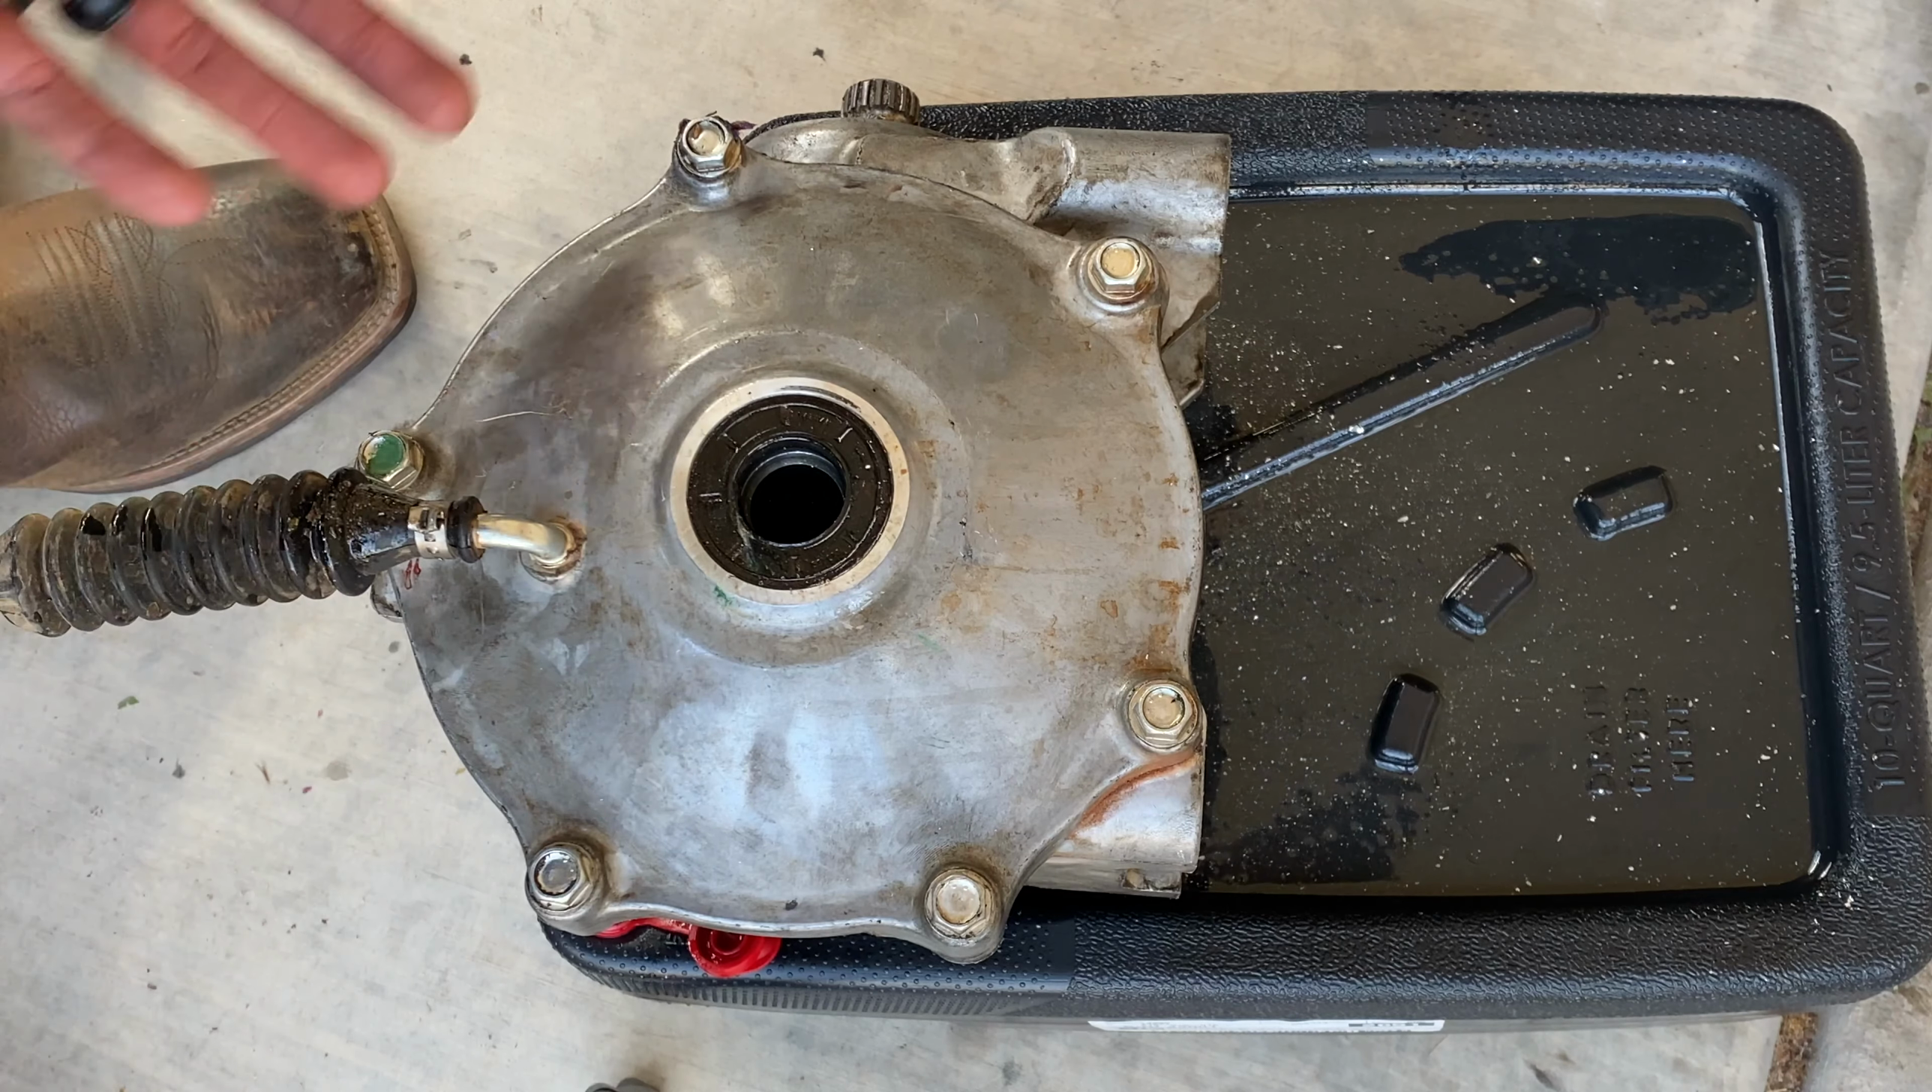So next thing we're going to be doing now the front transfer case is out we're going to remove these bolts here and take a look inside.